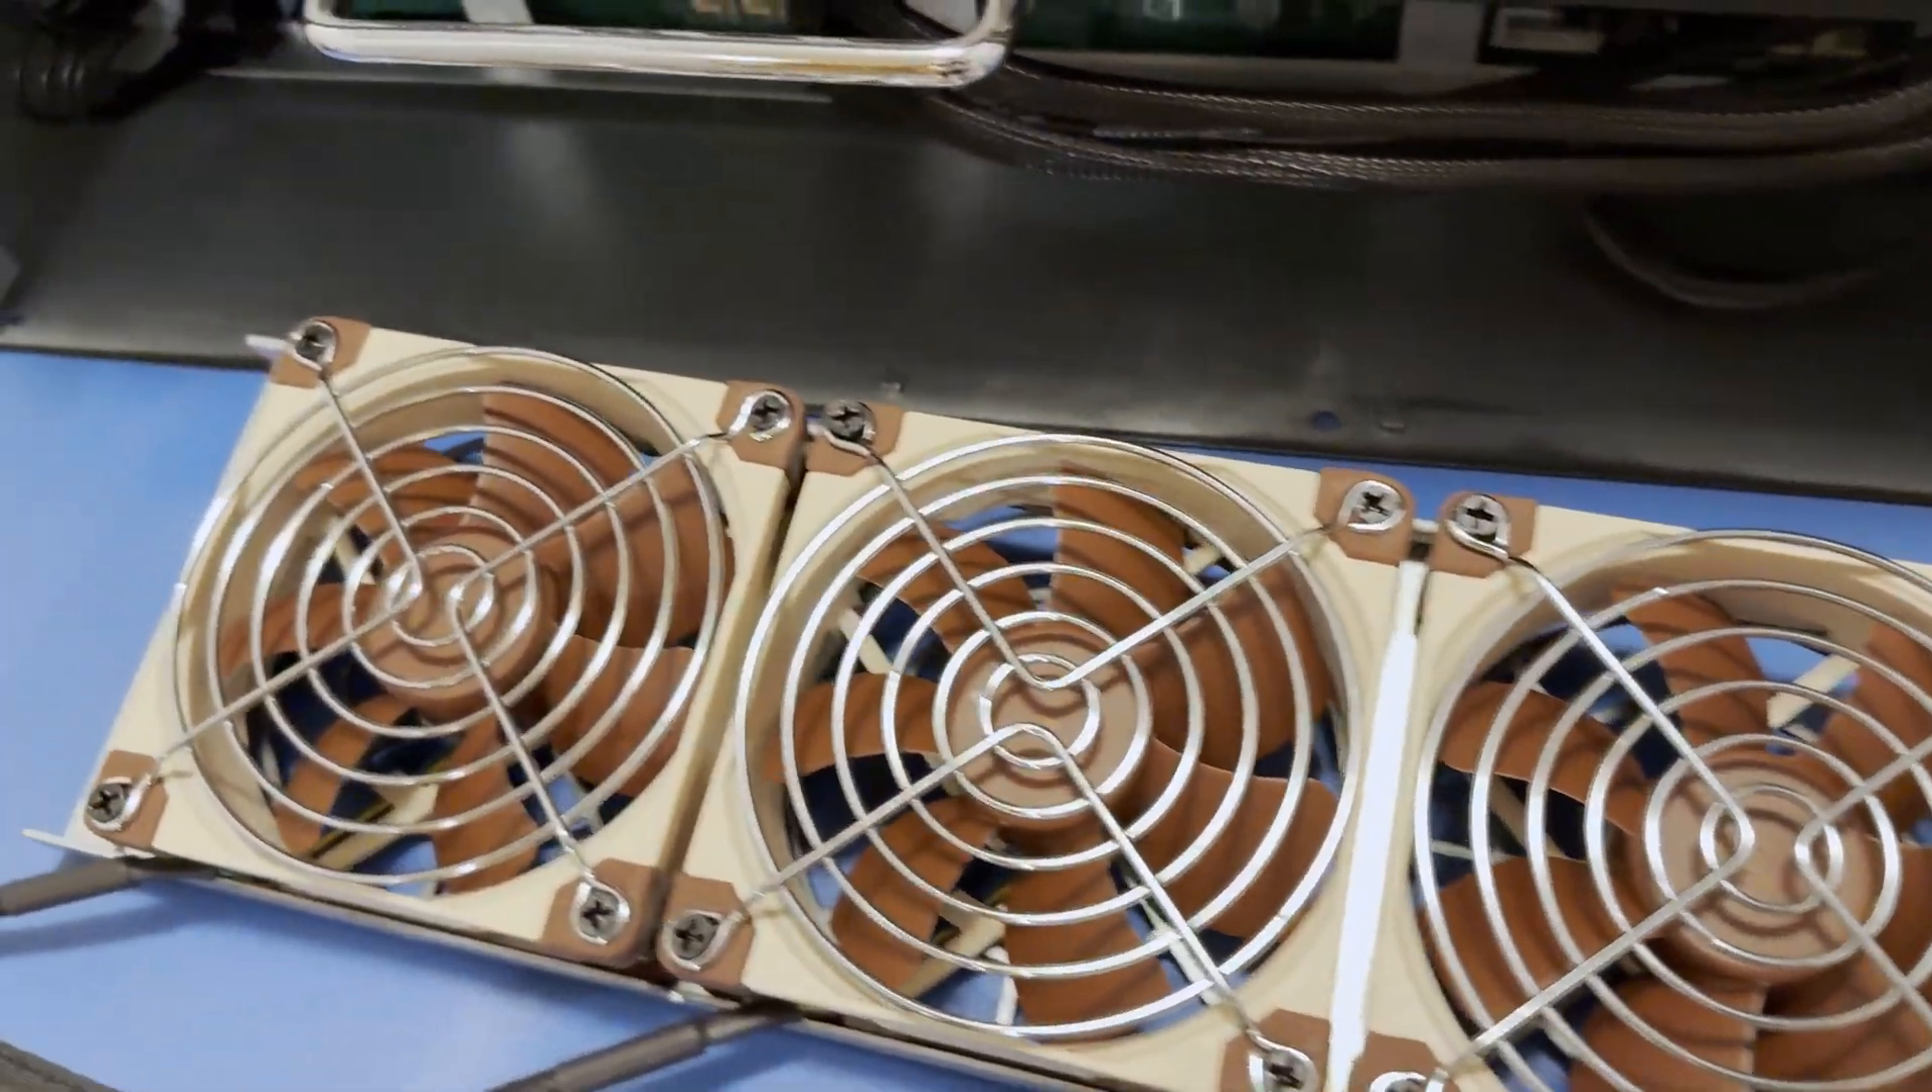Then I got all the exhaust fans for the hard drives mounted to the fan caddy.